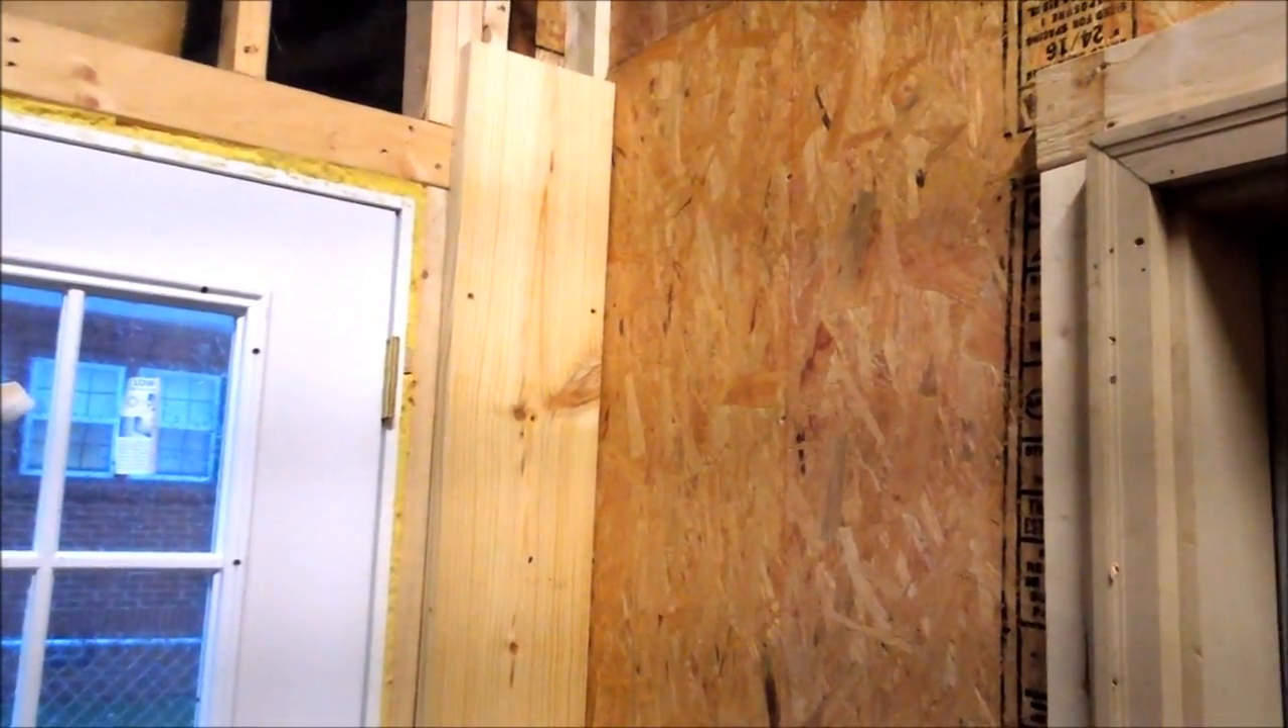So what I've done is I've put my first runner board up the, up the wall there.